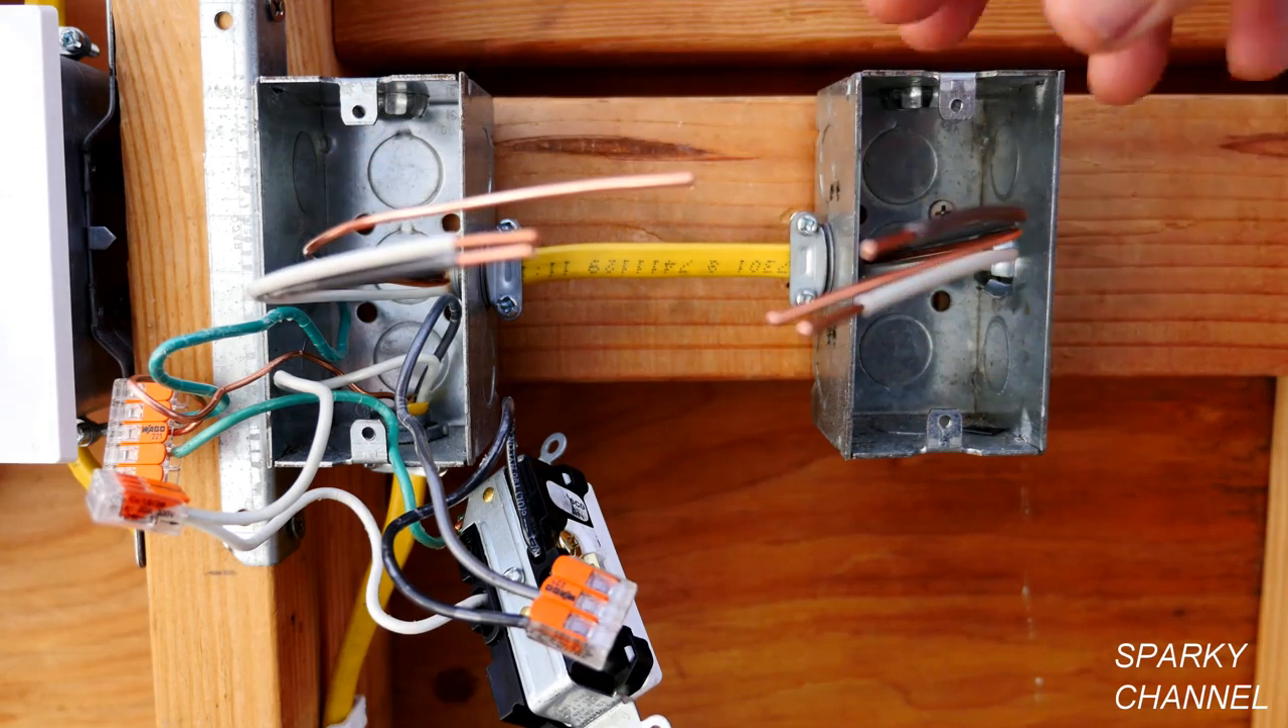I have installed the new cable. See this cable has the ground wire and that is the big difference.